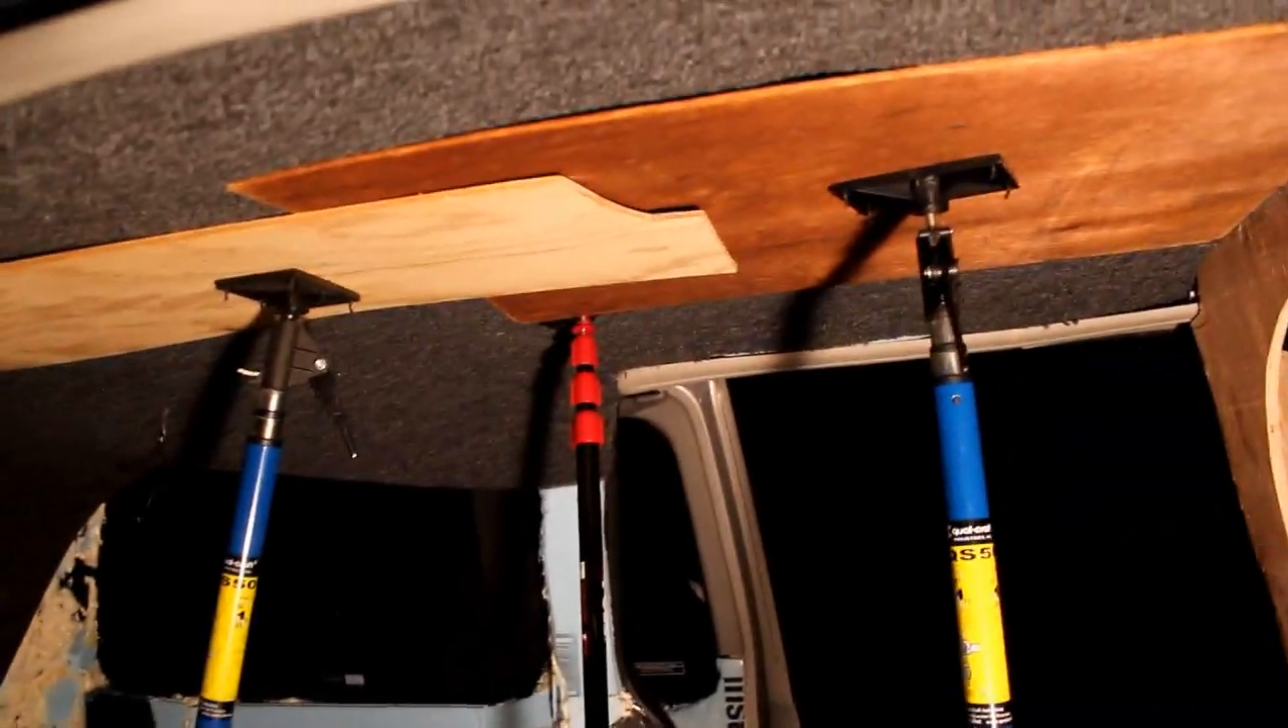So we've got the carpet going in the top. Got a bunch of things holding it up. A bunch of plywood and stuff.